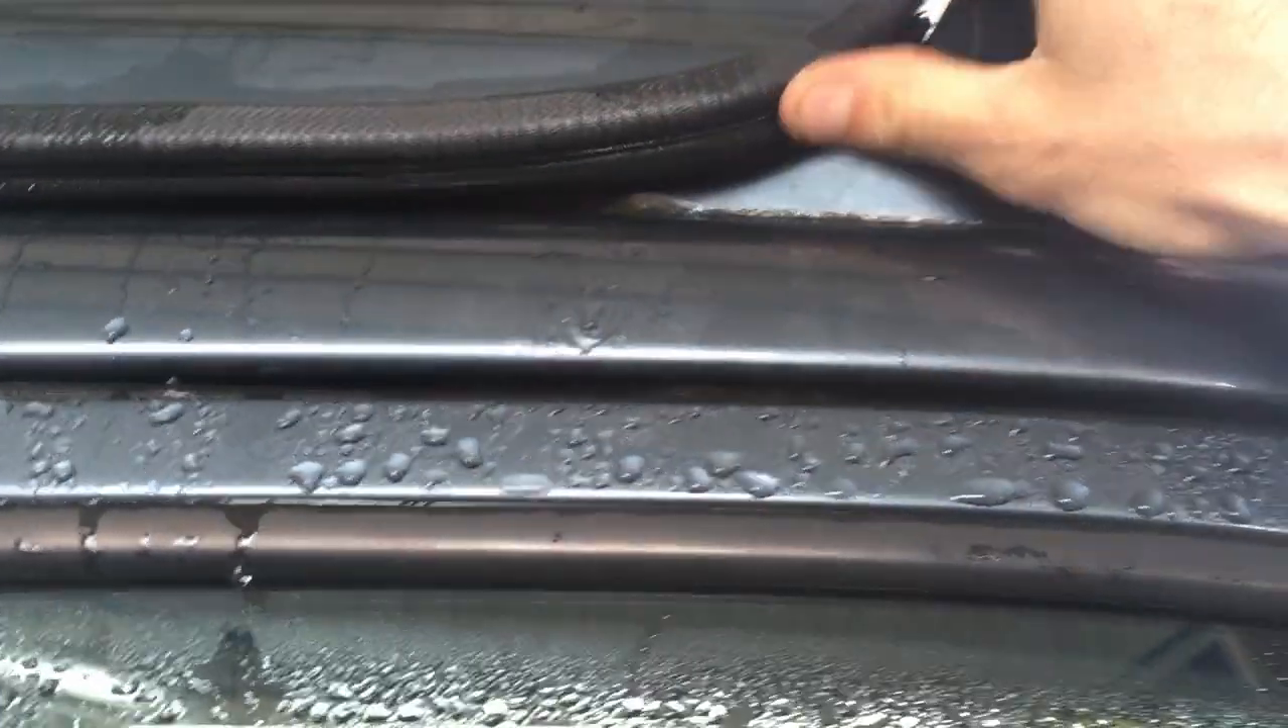You've got a seal here which seals your roof to the car and as you can see it's not exactly that tight.